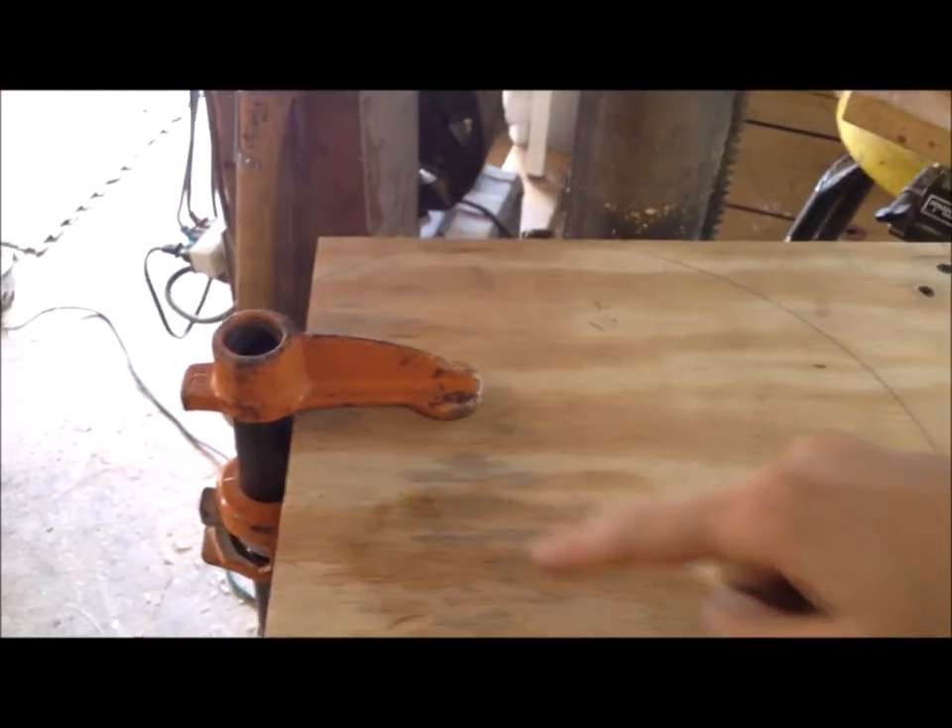And I just have this table clamped on here.